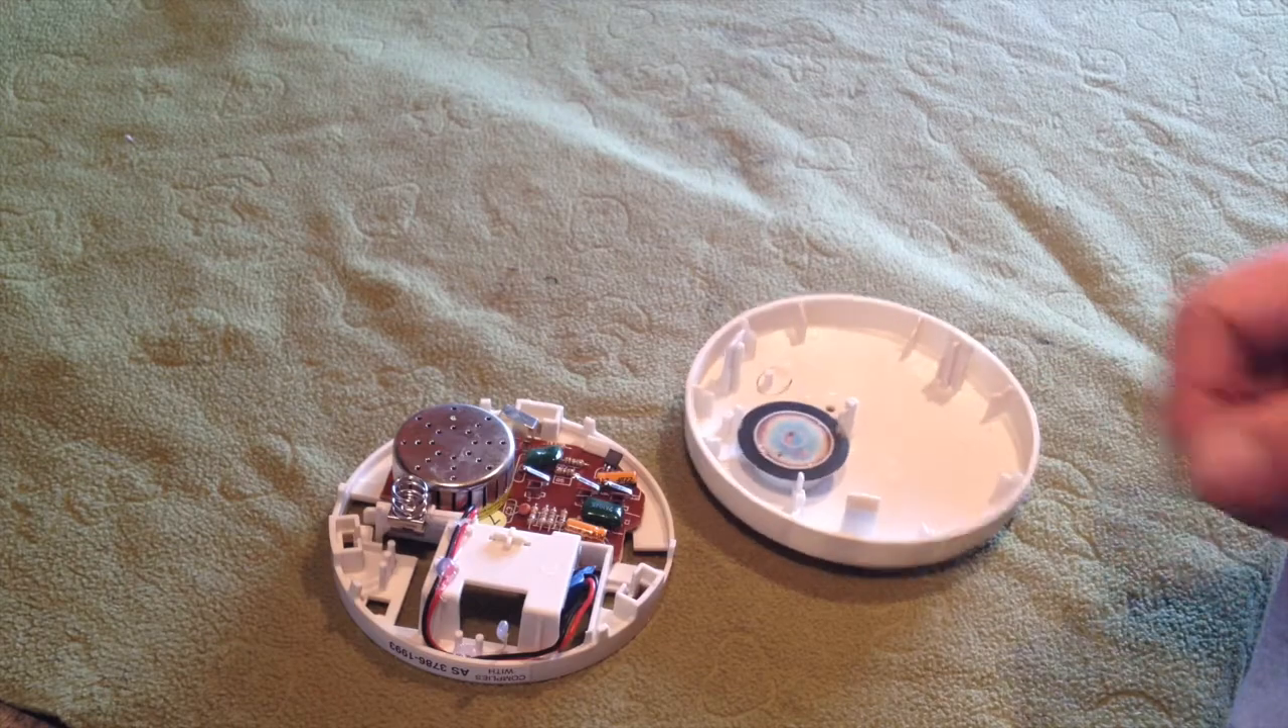Alright, so we've managed to get the back off, and you can see the unit as it is exposed.